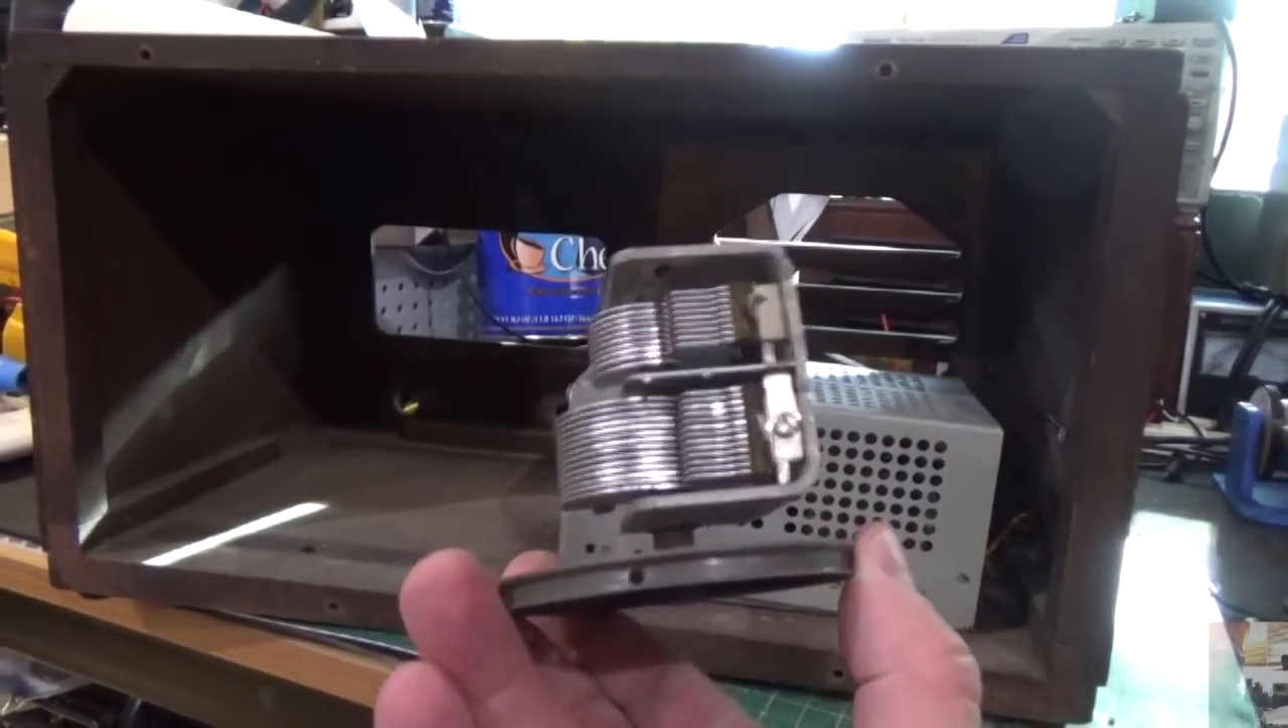I still need to mount the tuning capacitor that we cleaned.